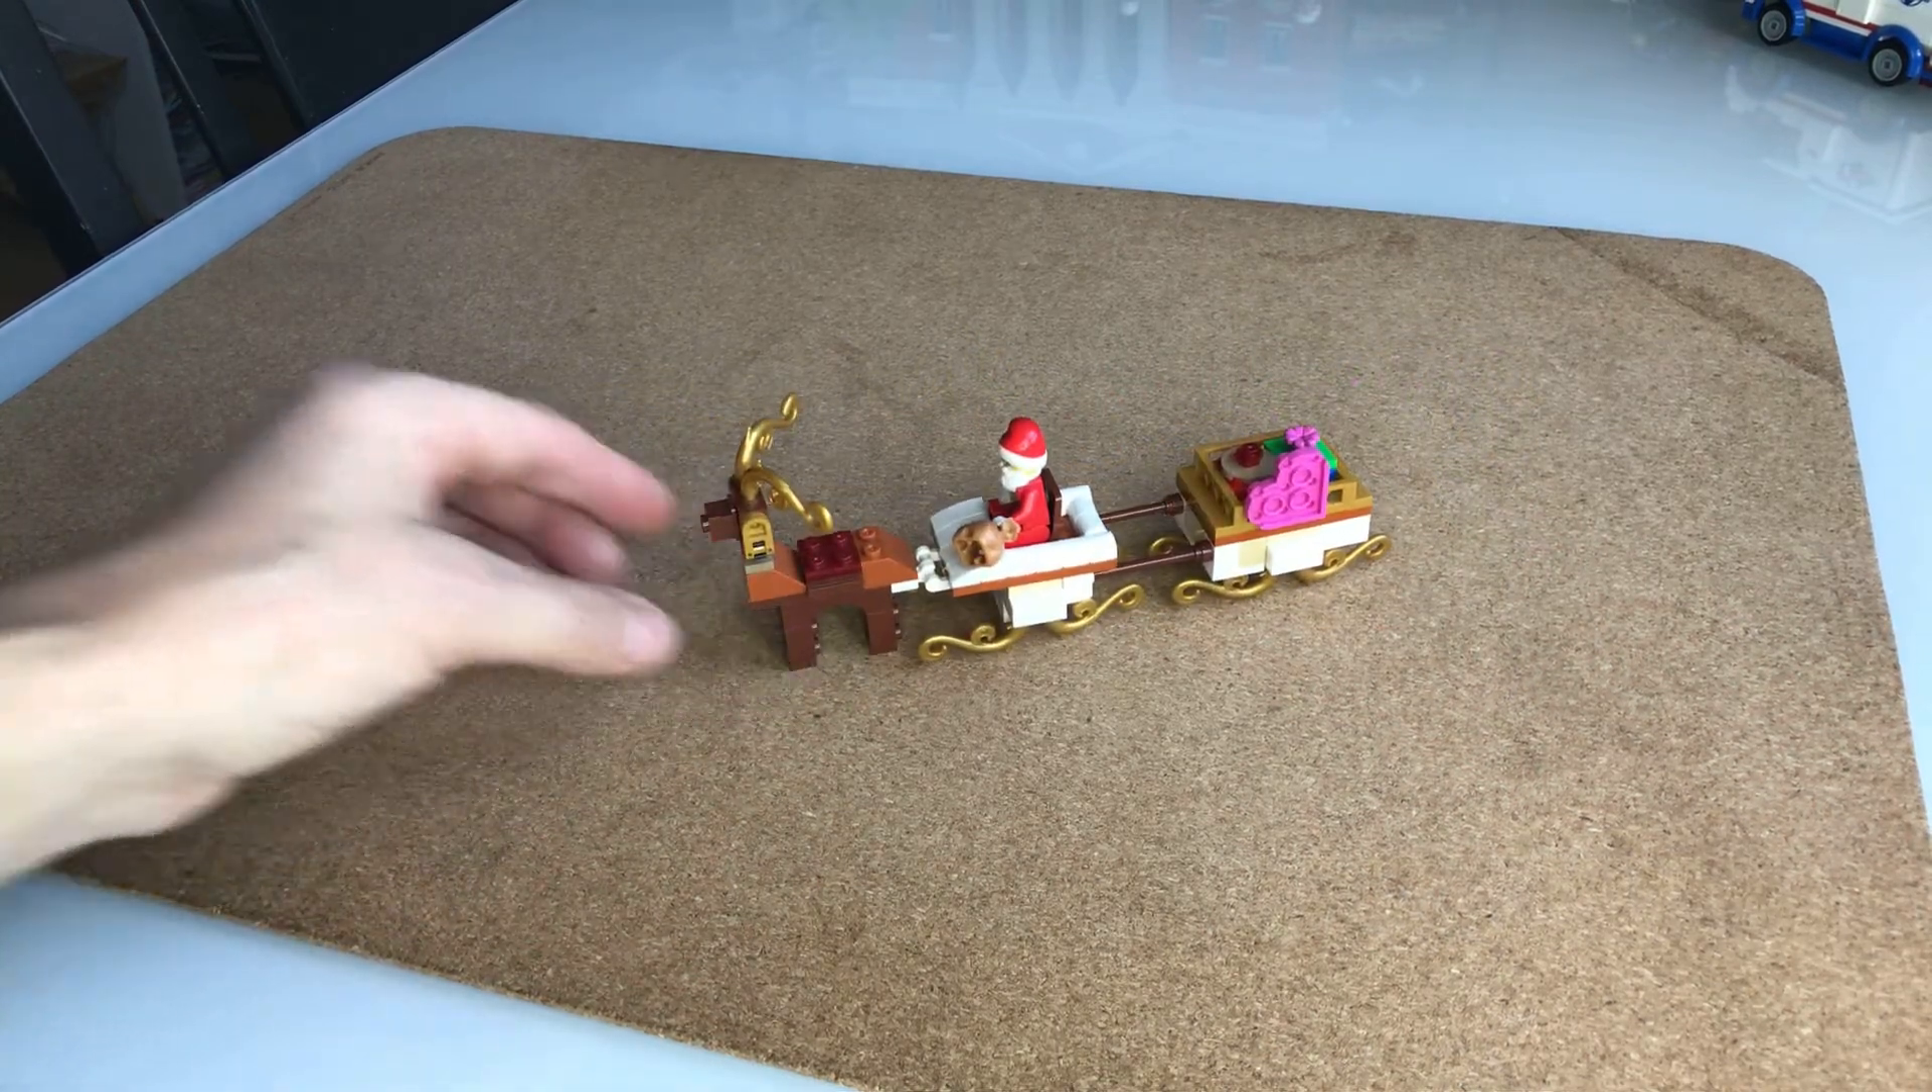Dann haben wir den schlitten mit dem rentier verbunden.